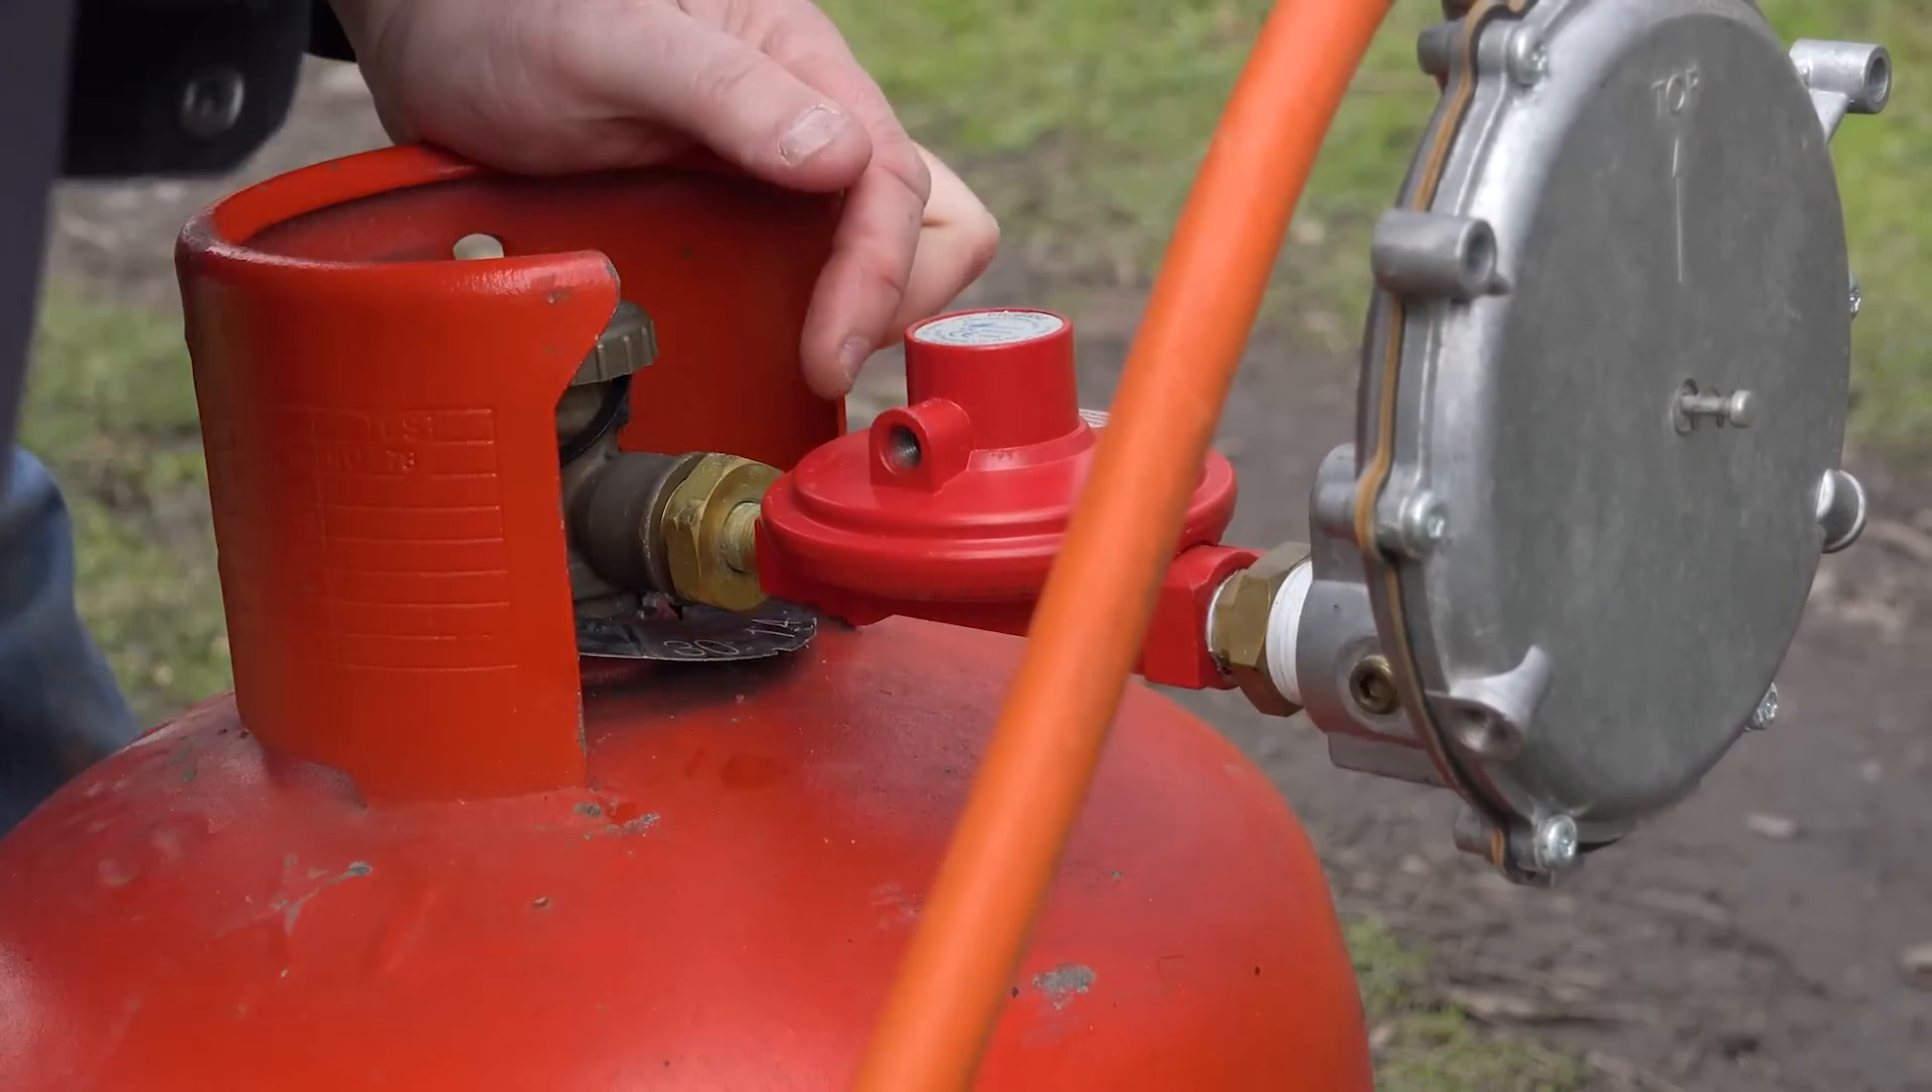The double regulator is fitted to the bottle and the LPG is fed to the generator via flexible orange pipe.